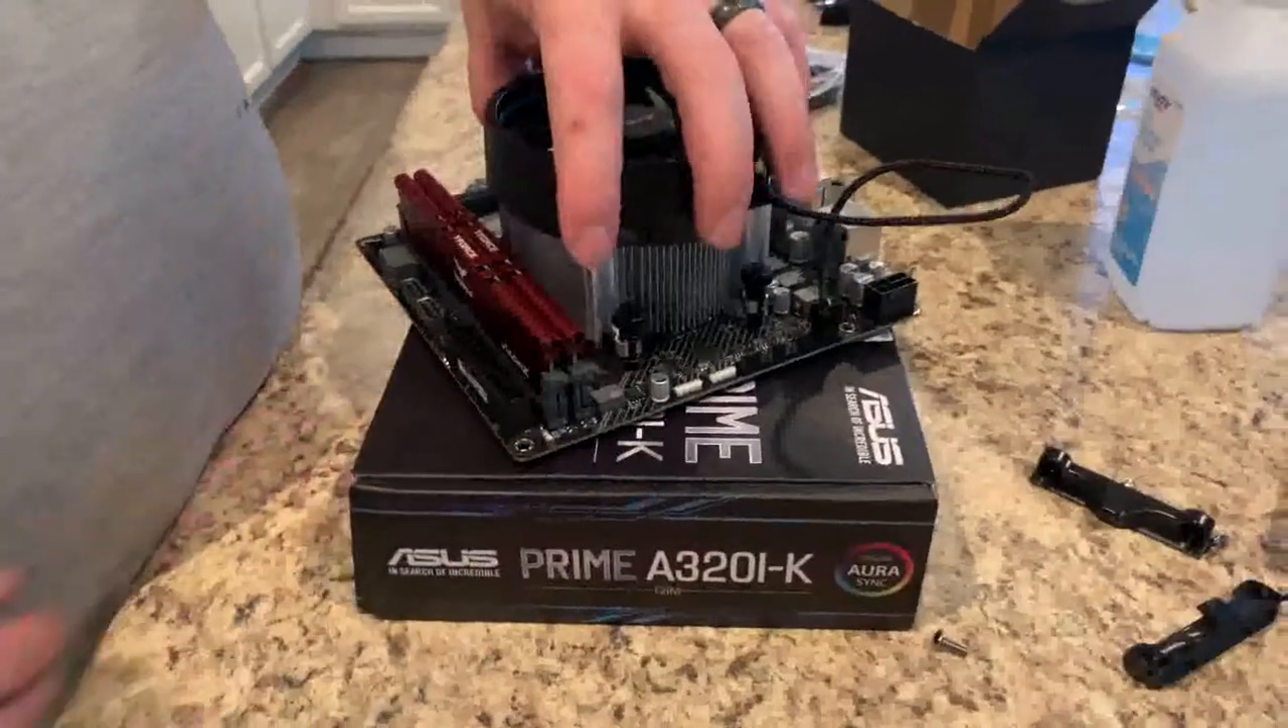So there now we have our 16 gigs of RAM.